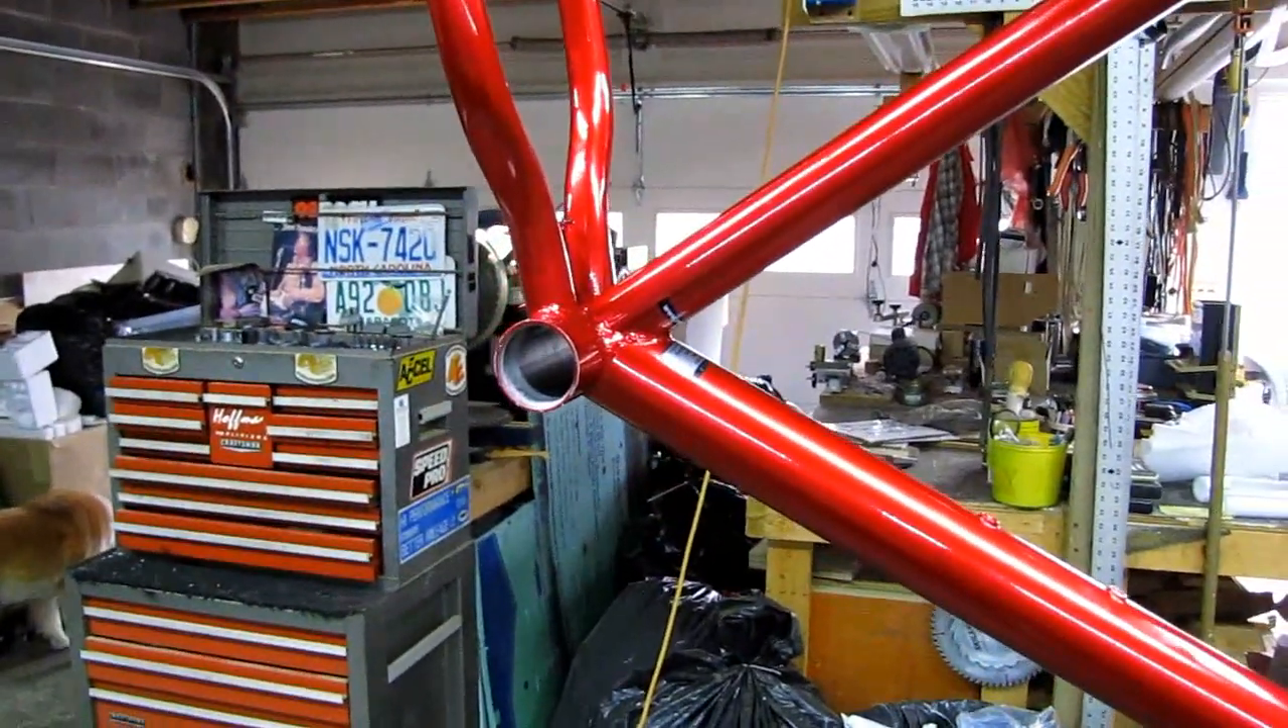Here i took the wheels off and uh took the crank off getting ready for the install so i'm just down to a frame right now.